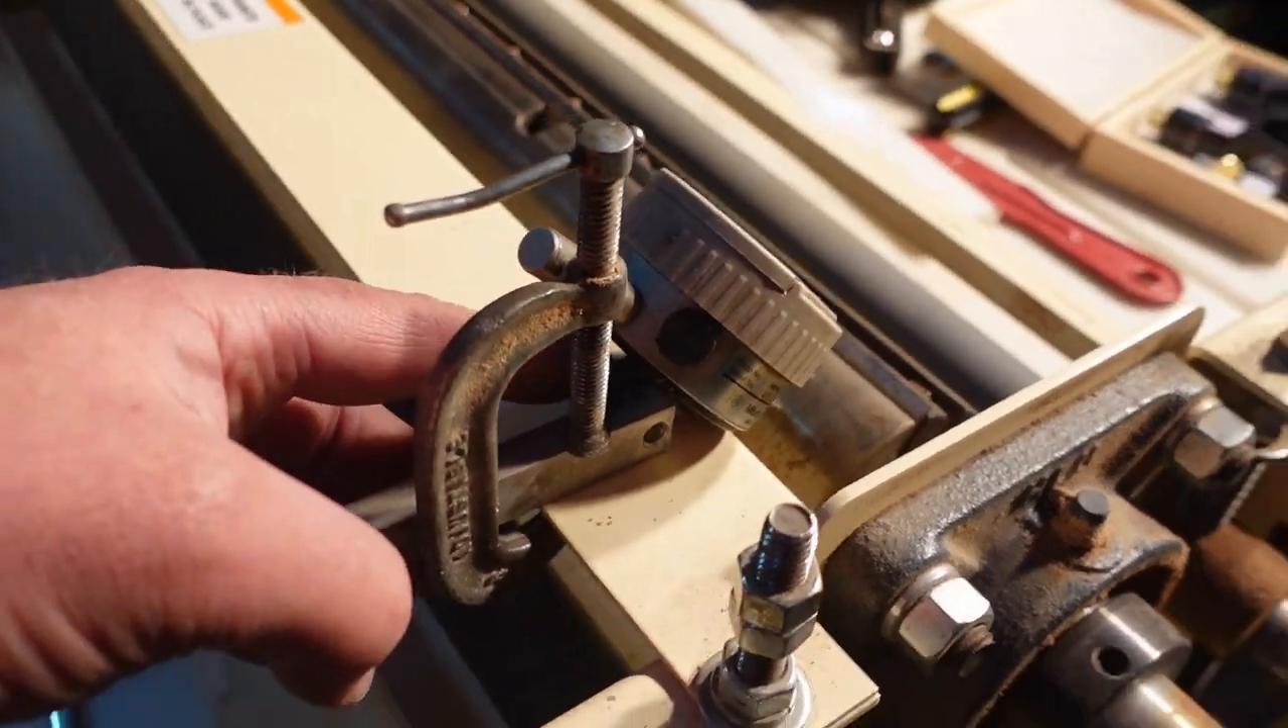So, as you can see, I've got this gauge on here, and I just mounted it on the back and clamped it on here.